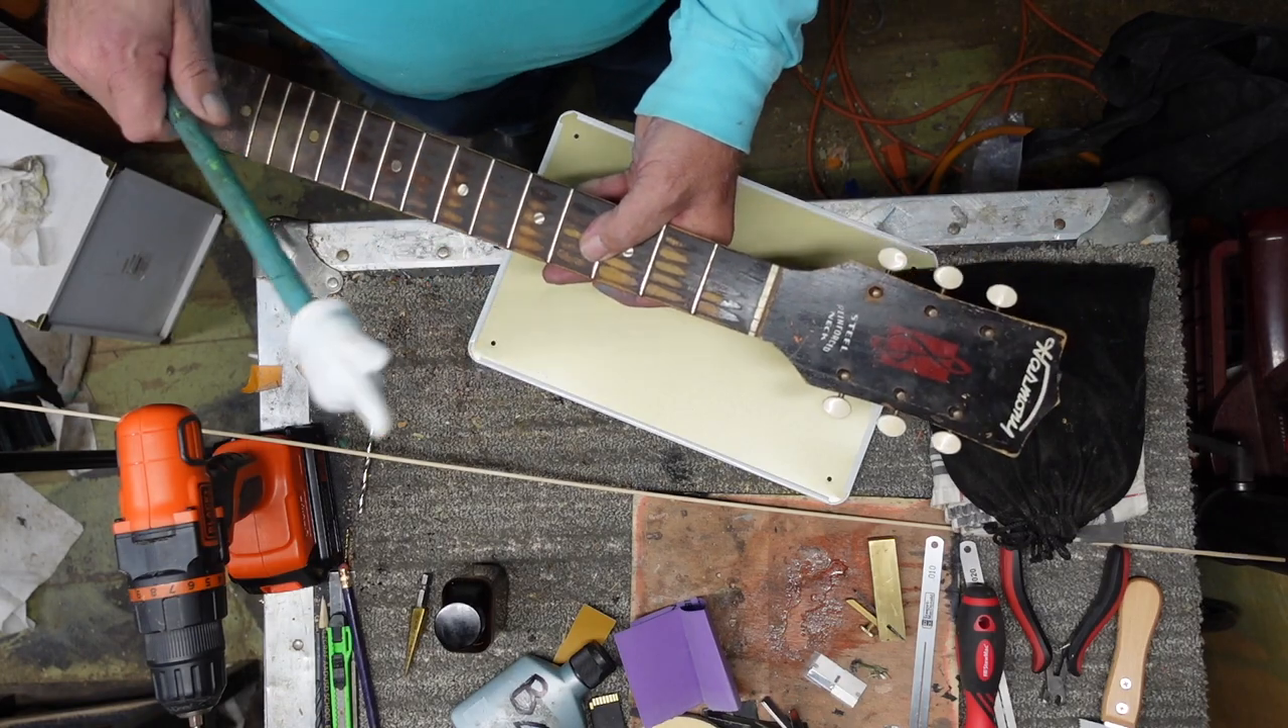Tuners are on here. They look good.